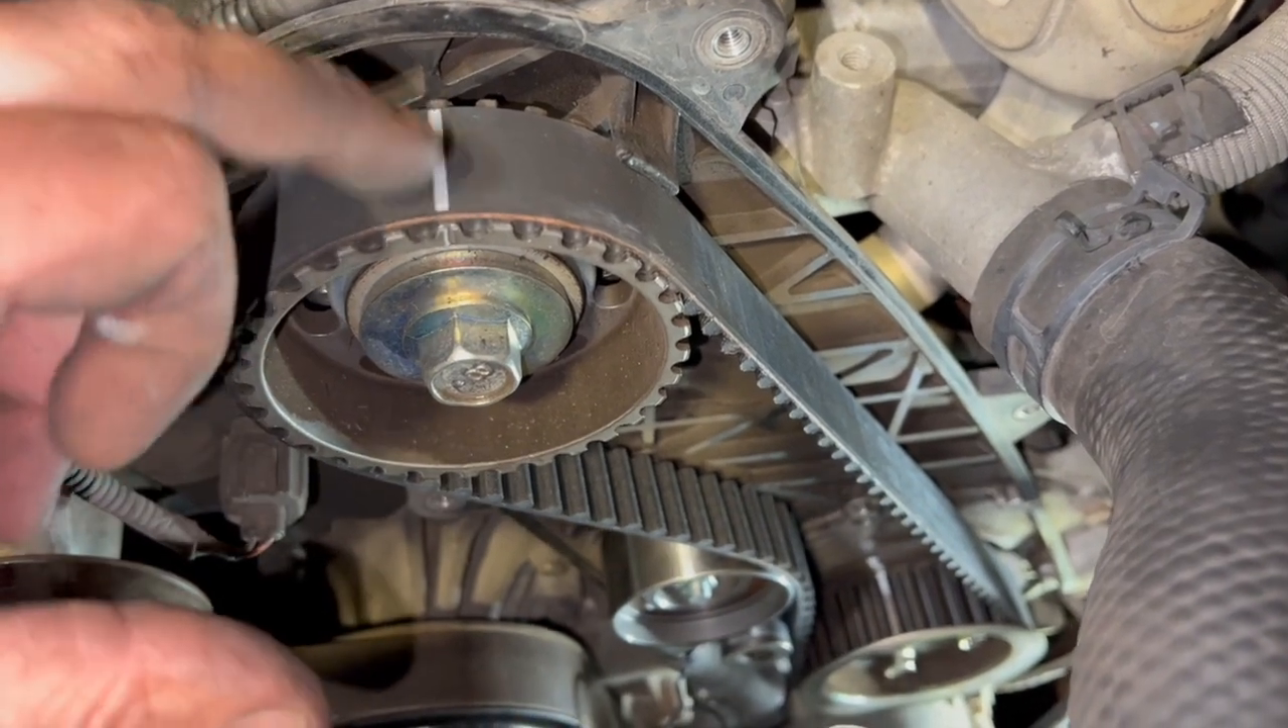You can see the timing belt's on now.